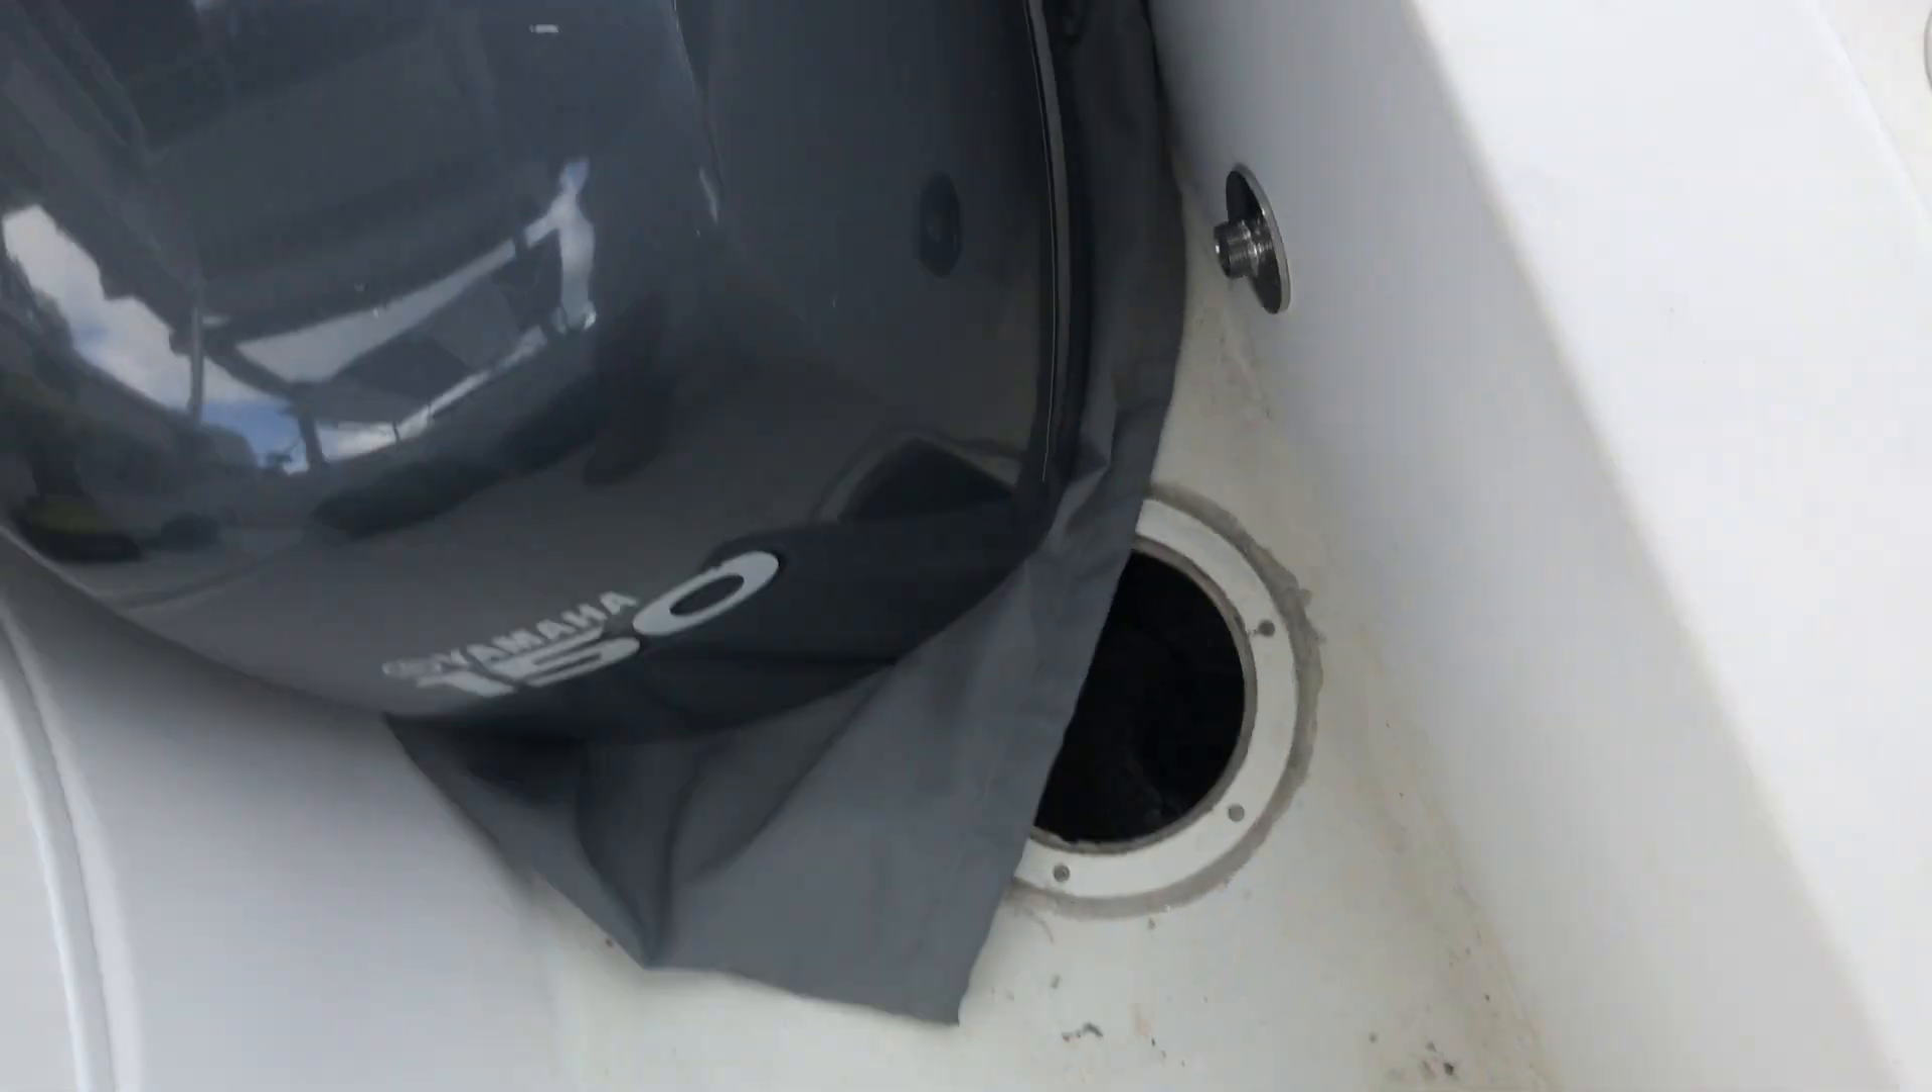Next thing would be like I said I got the hatch off with my special homemade tool. Got the access door off here.